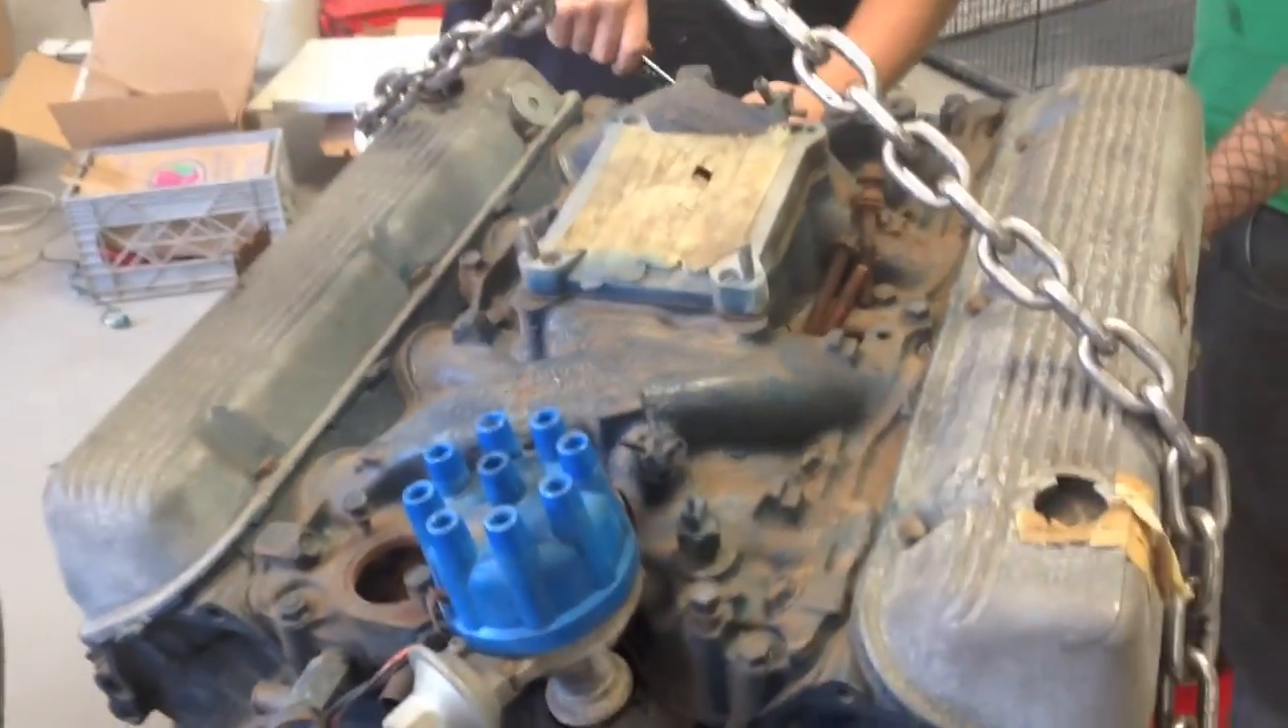We've got both valve covers on this bad boy.